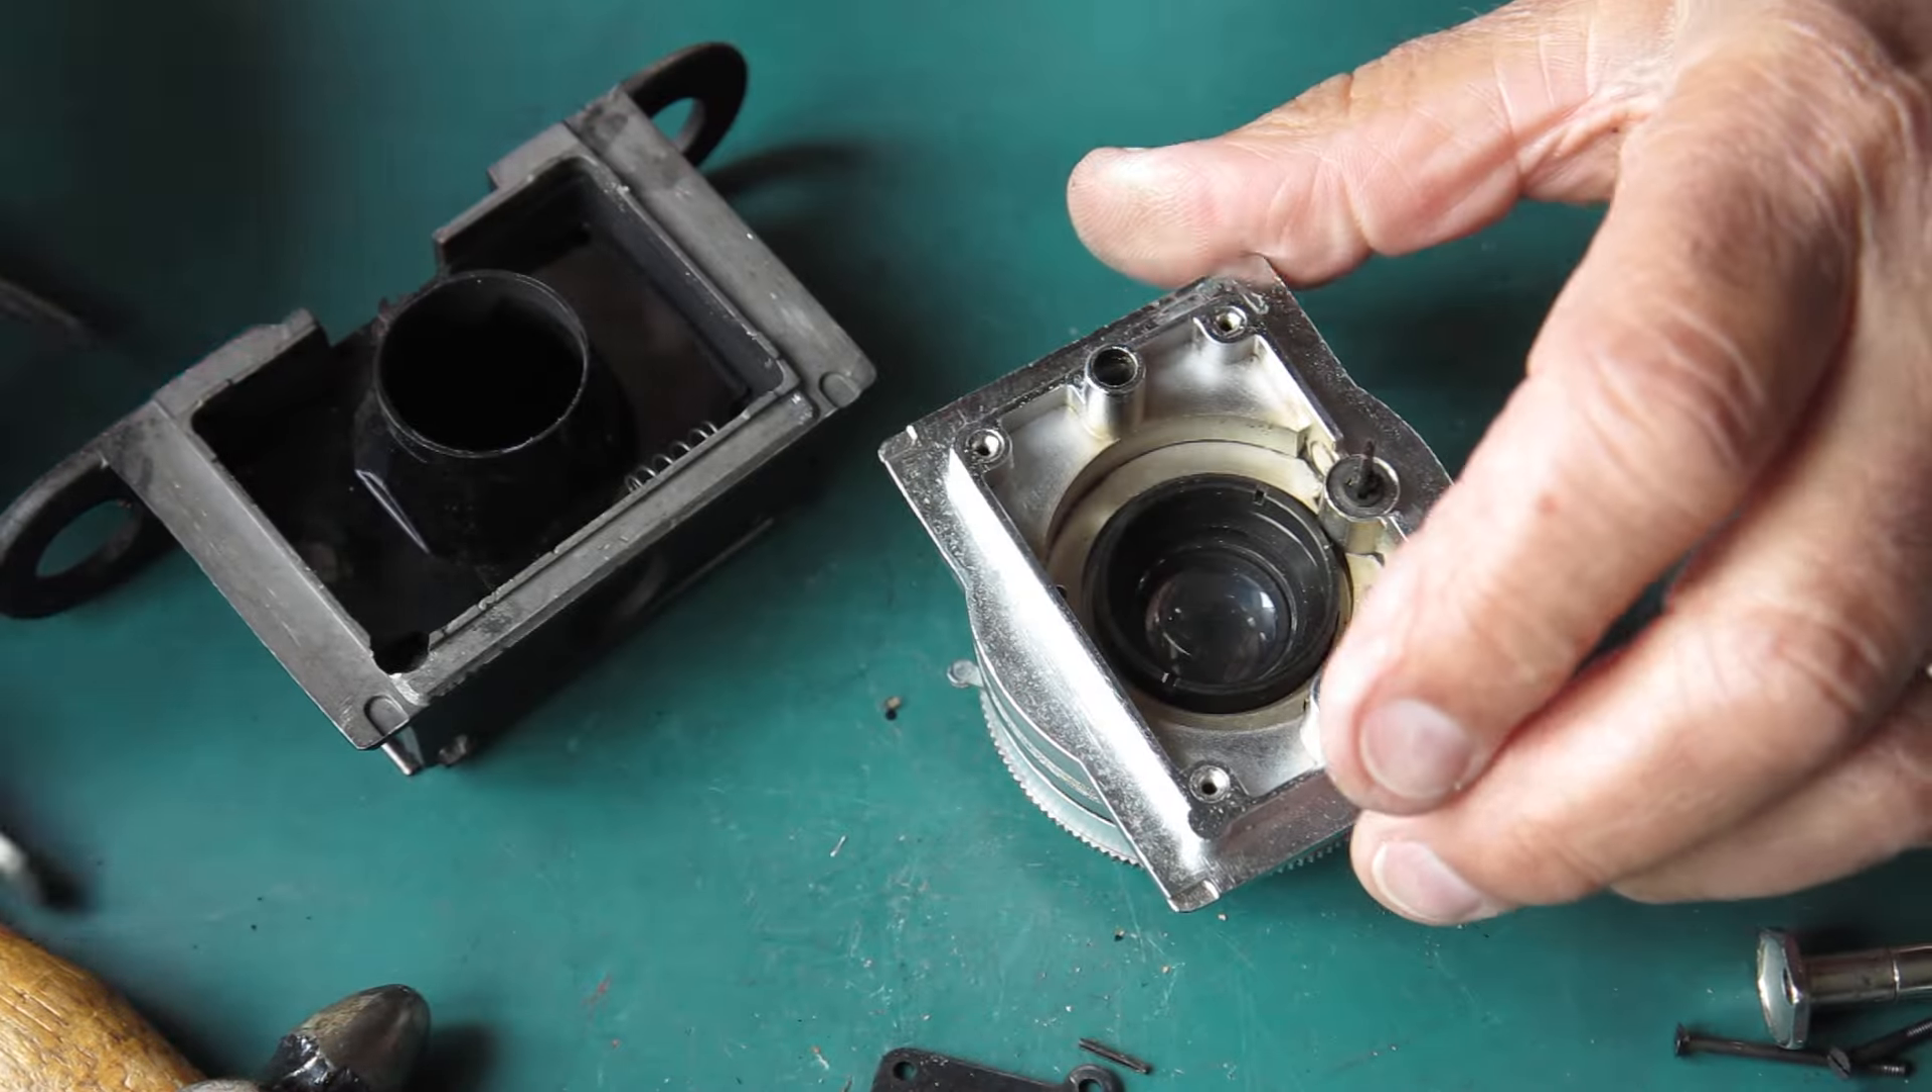Now i think the shutter will lift straight off the front it does.